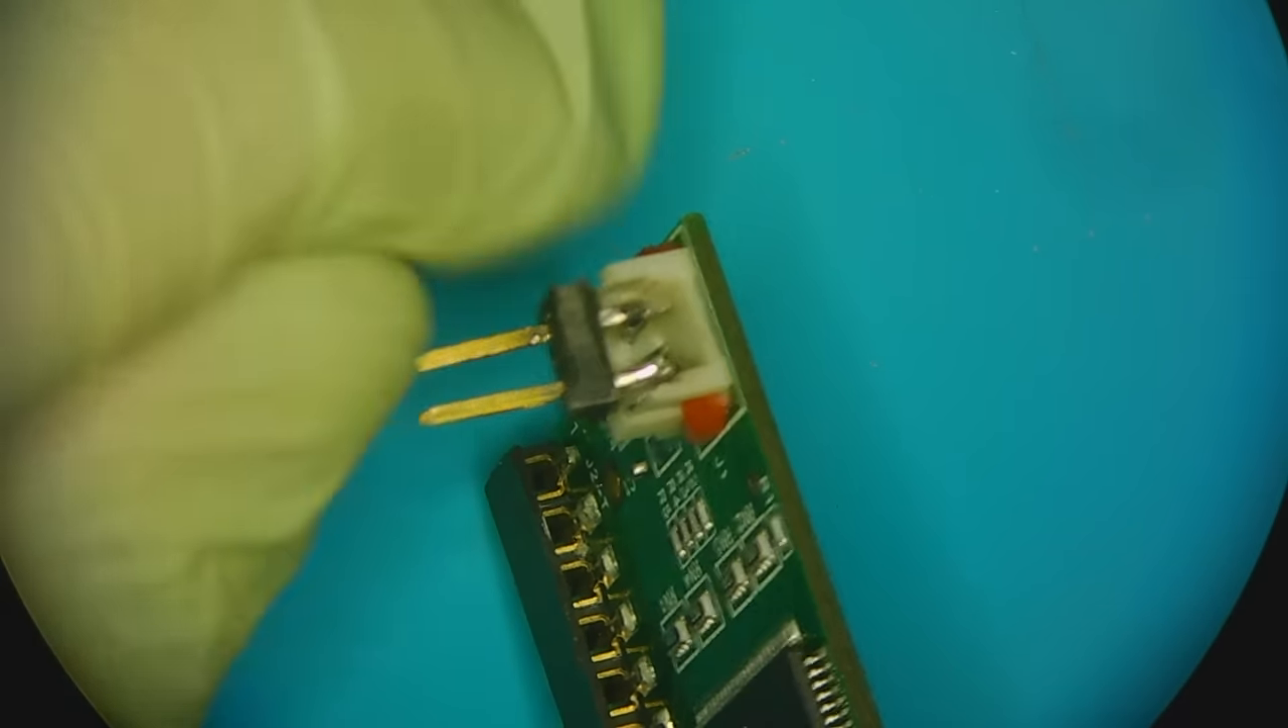So I've taken the device apart and I went ahead and set up this pin To supply power.